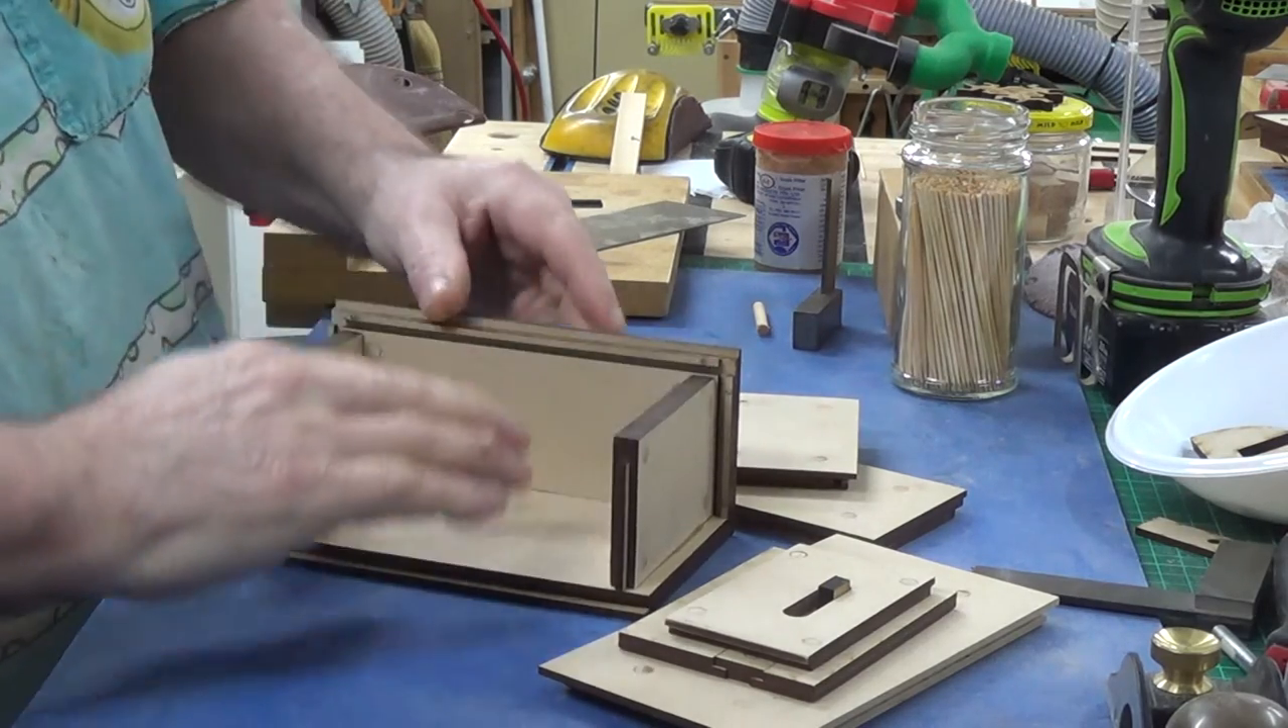Okay the box has been semi assembled I've glued on the dividers glued on one of the sides to the base.